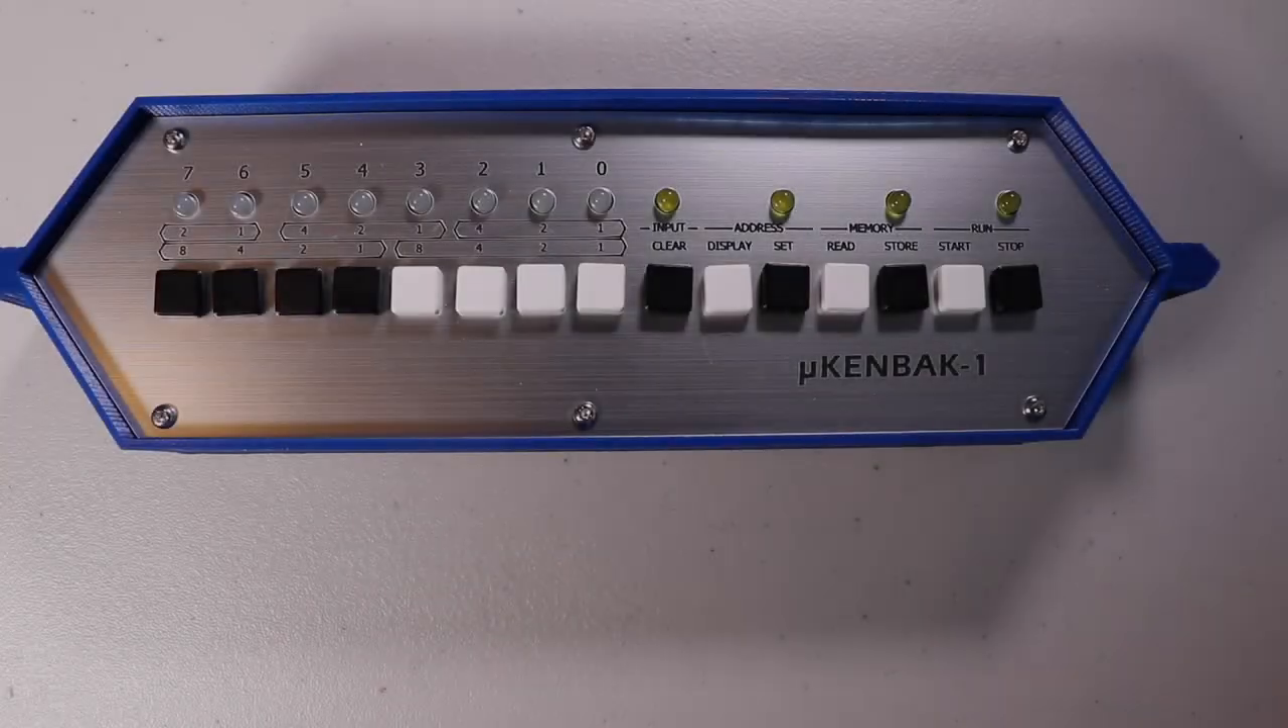I finished up by placing the button caps onto the buttons.